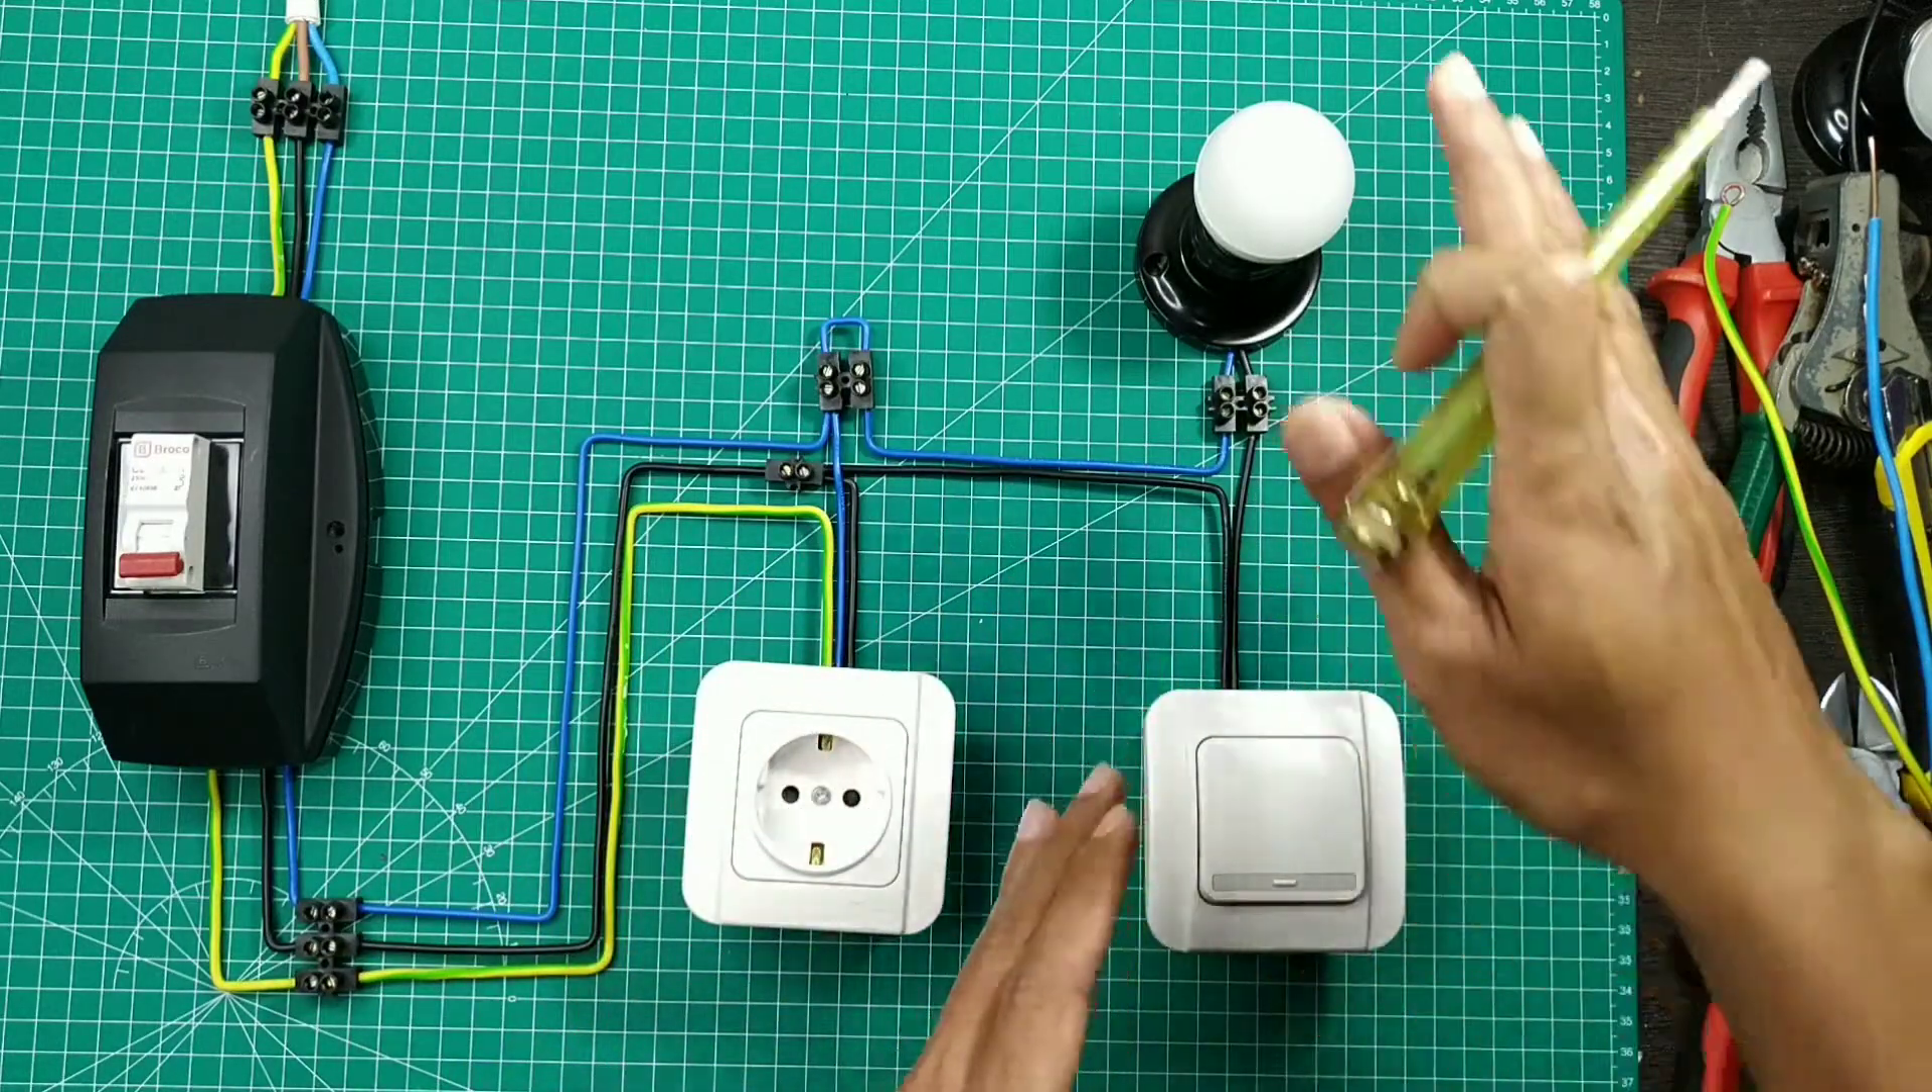Kemudian di sini kita sudah pasang satu buah stop kontak.